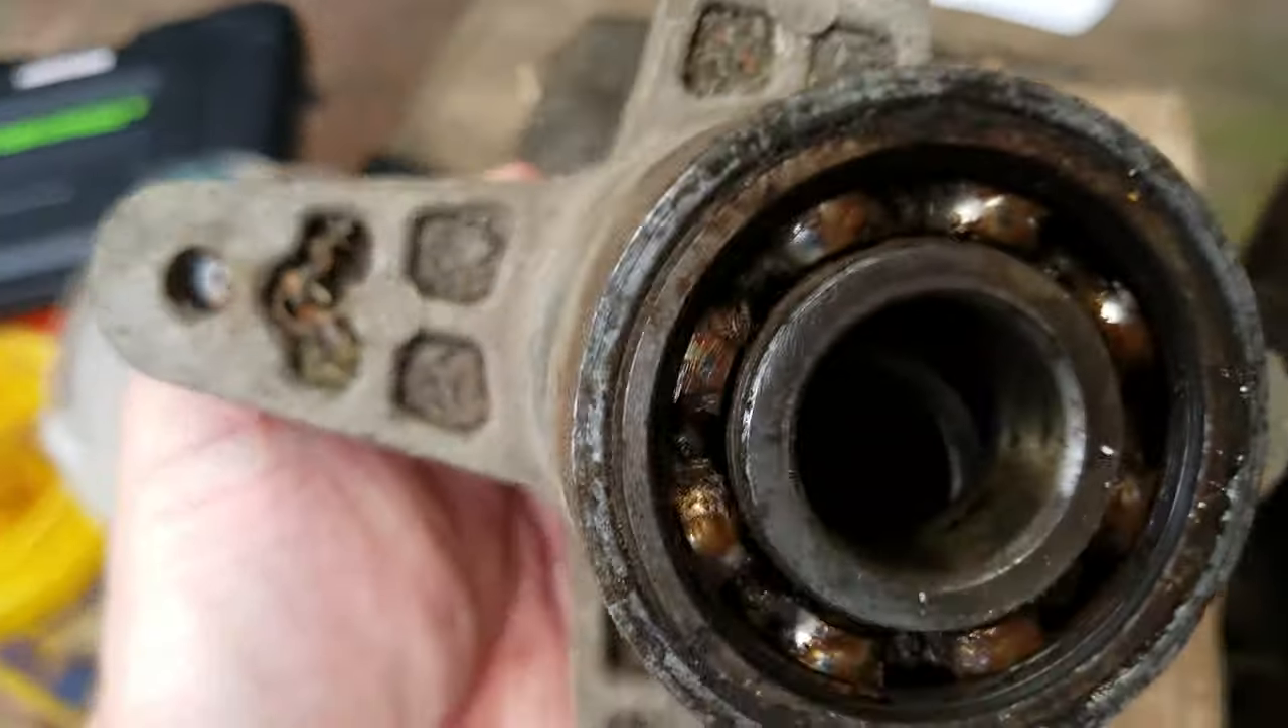So on this side I popped the shield off already.